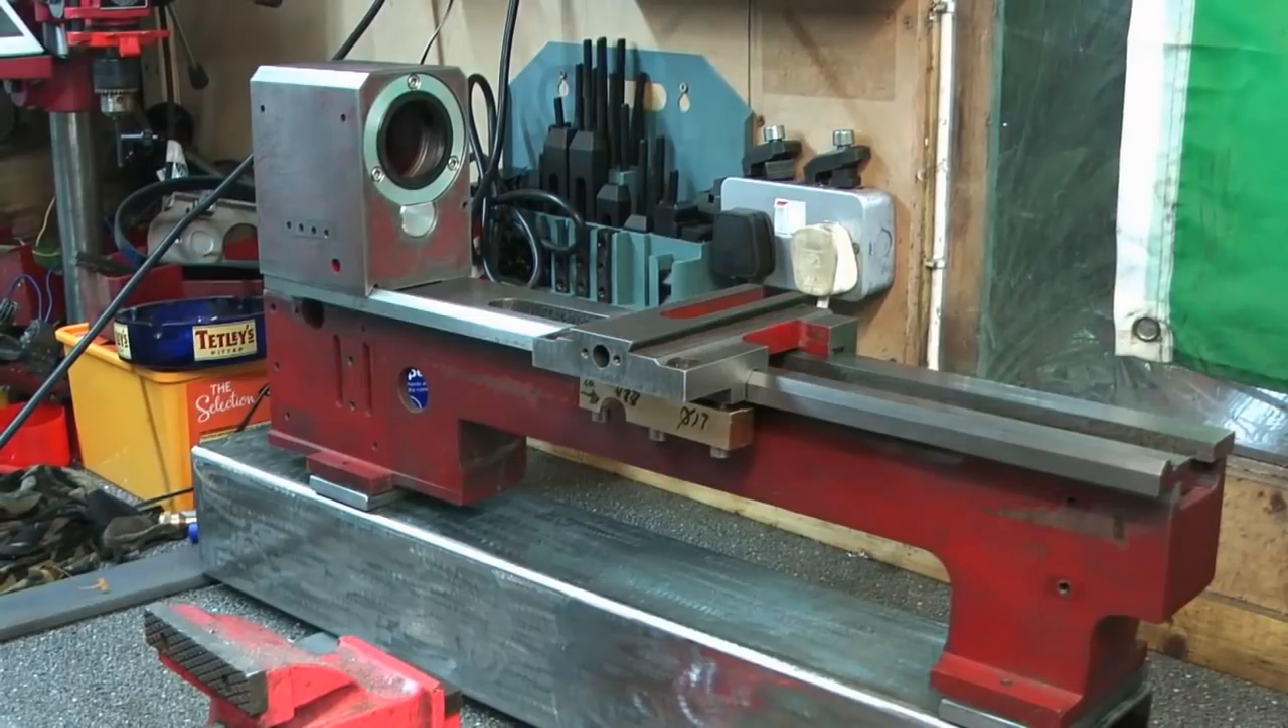I've just placed the headstock and the saddle back on.